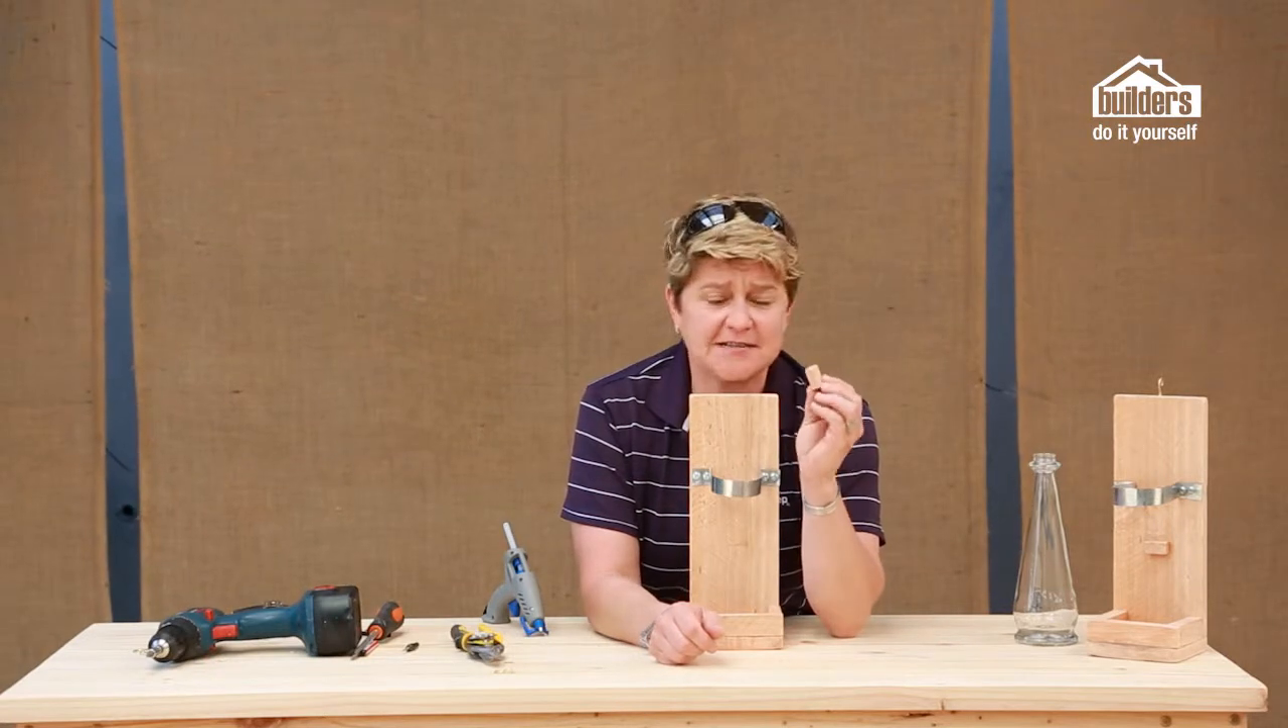The strap is in place, held there by the two screws on either side. We've got our base. We've got the little lip around it.